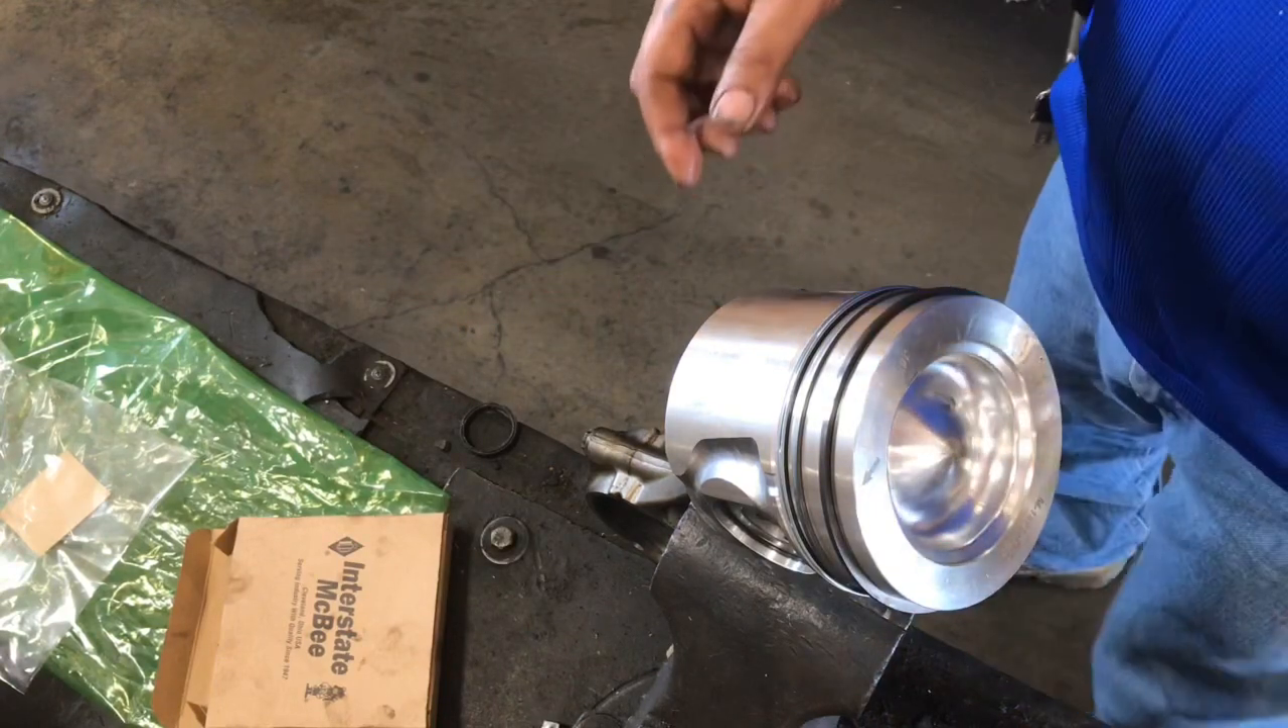And there you go guys, rings are on.